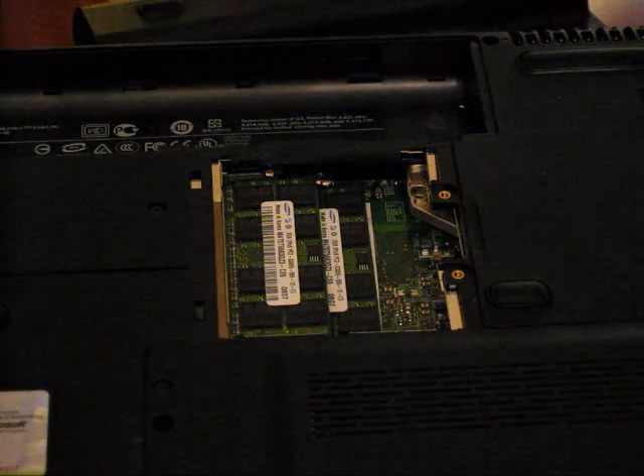And there you go, you've now put in your RAM or your memory modules.